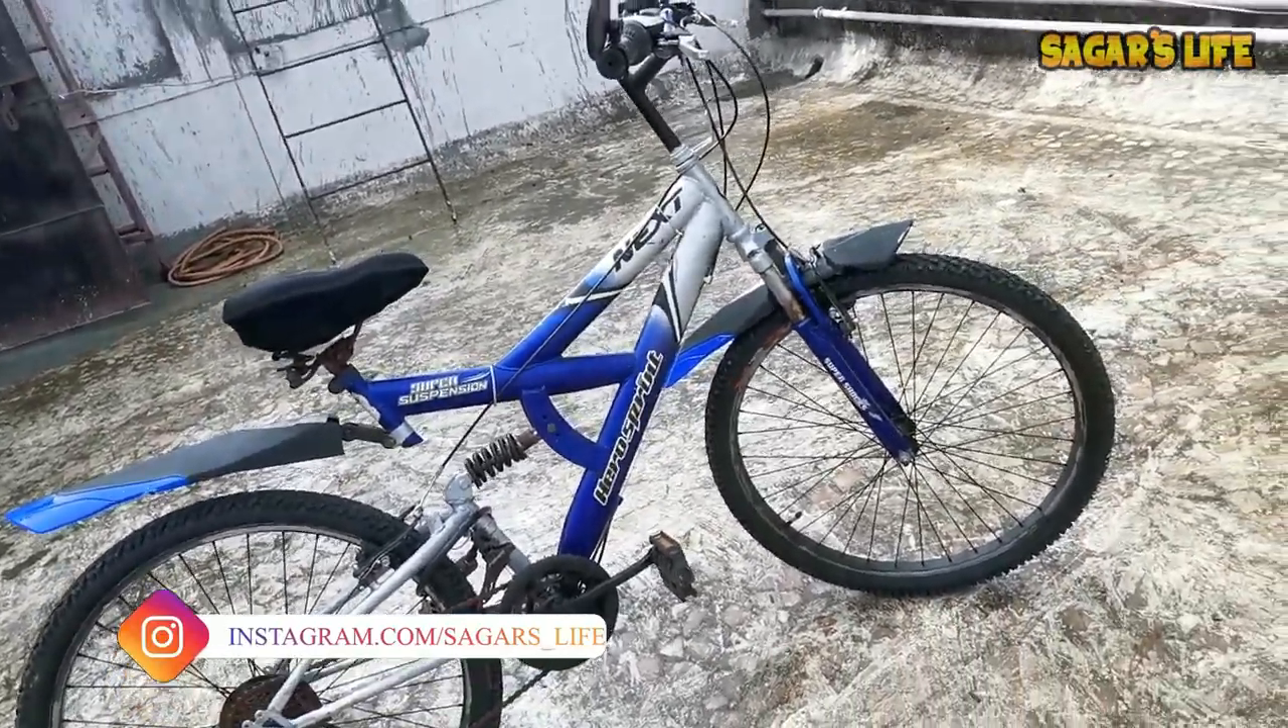सीट भी अपनी लग गई है, सो अपनी साइकल का रिस्टोरेशन हो गया है, कमप्लेट।